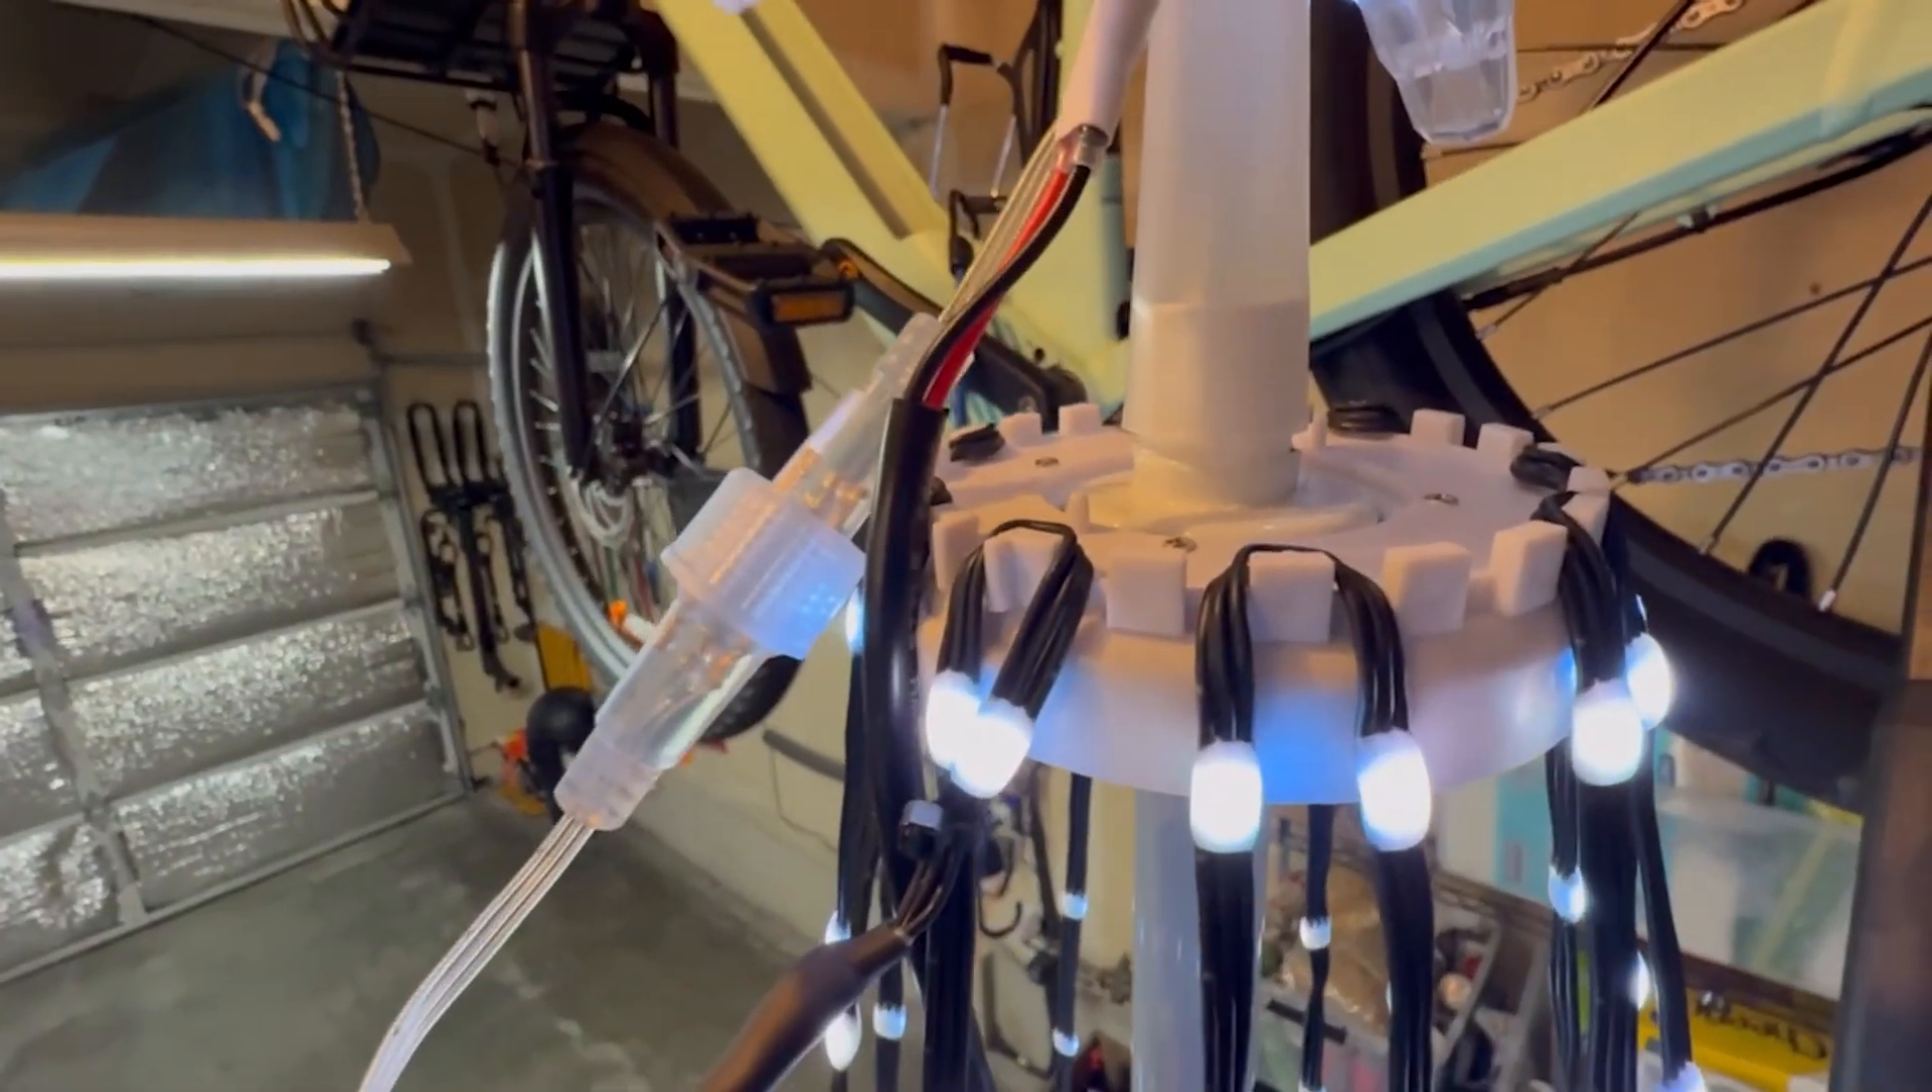Here's a close-up of how I wrapped the pixel strings to the top of the tree.